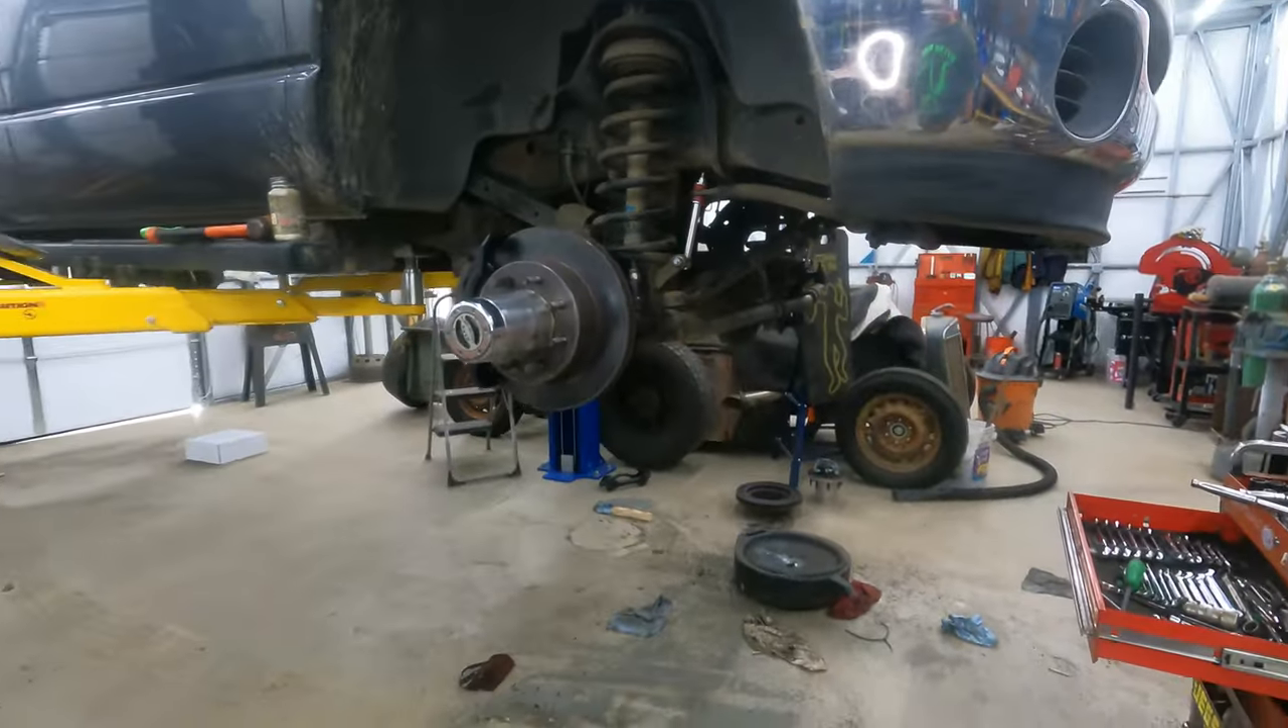That is one side completely done other than putting the wheel on it.